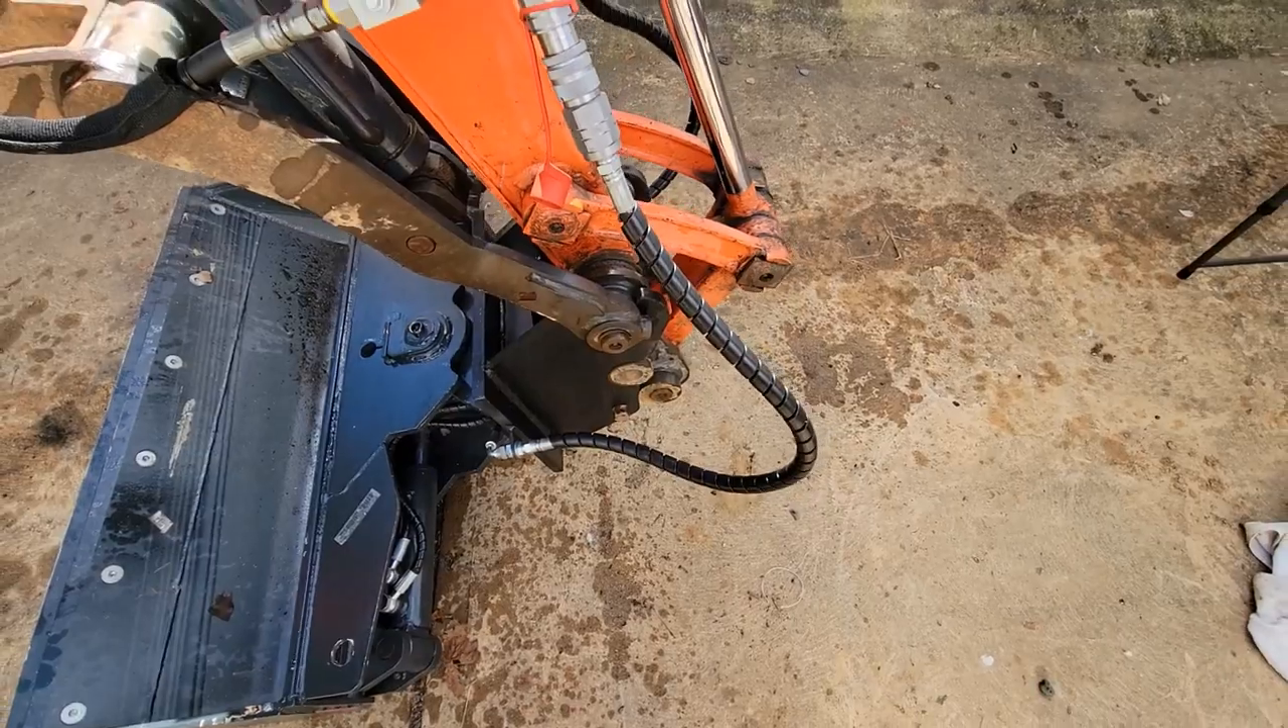I also added these, these hose protectors here.